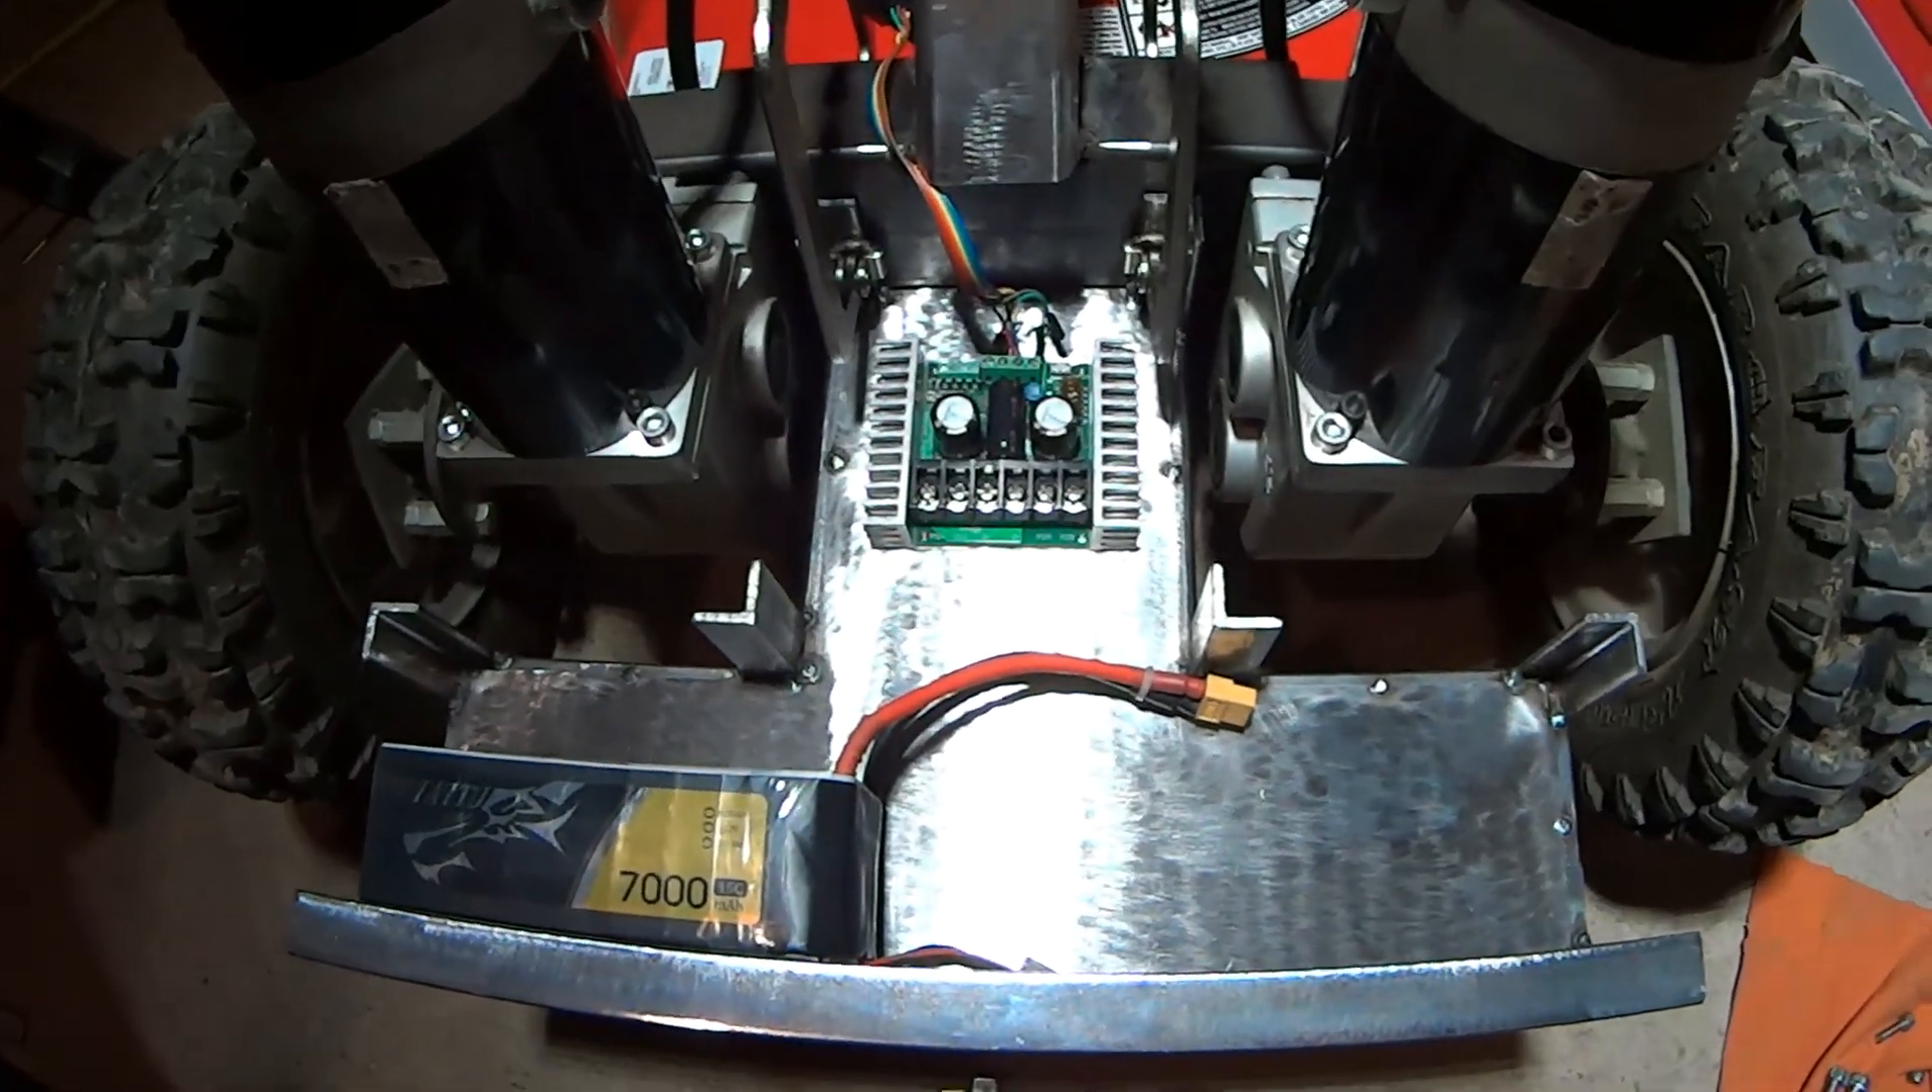All right so this is what it kind of looks like at this point we've got a frame mocked up.